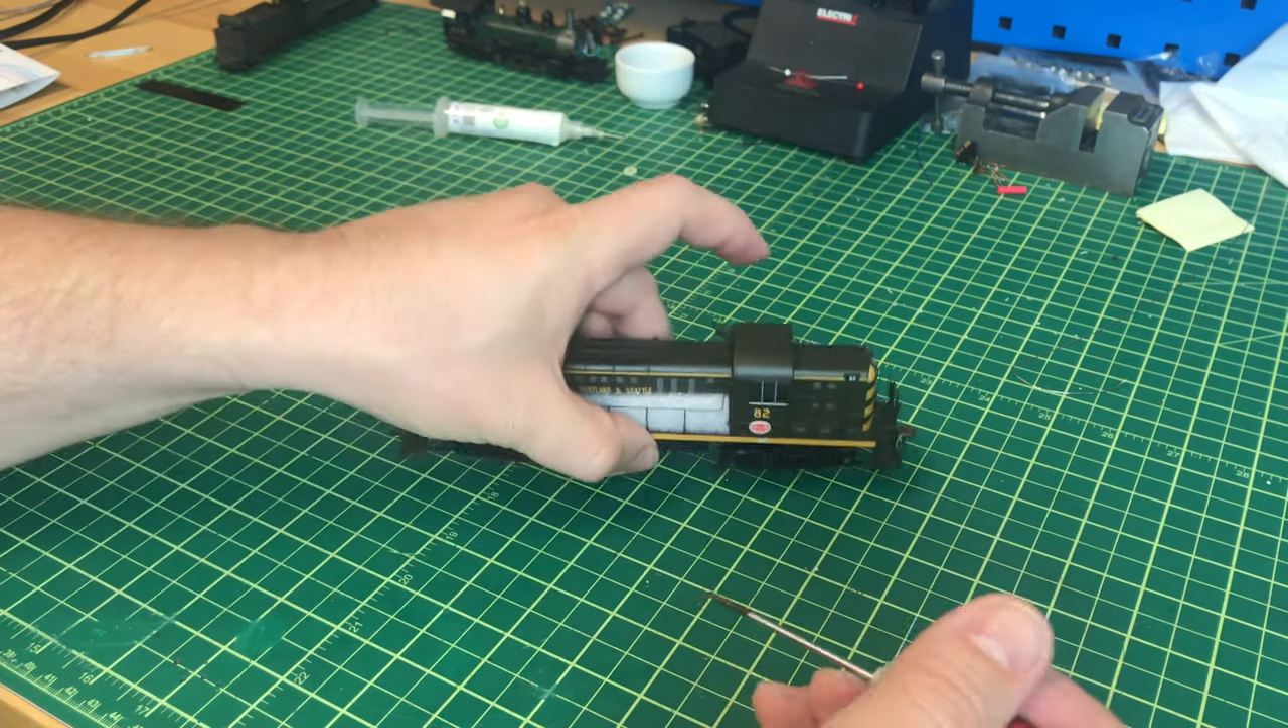After we've got our body shell on we've got our cab in place.